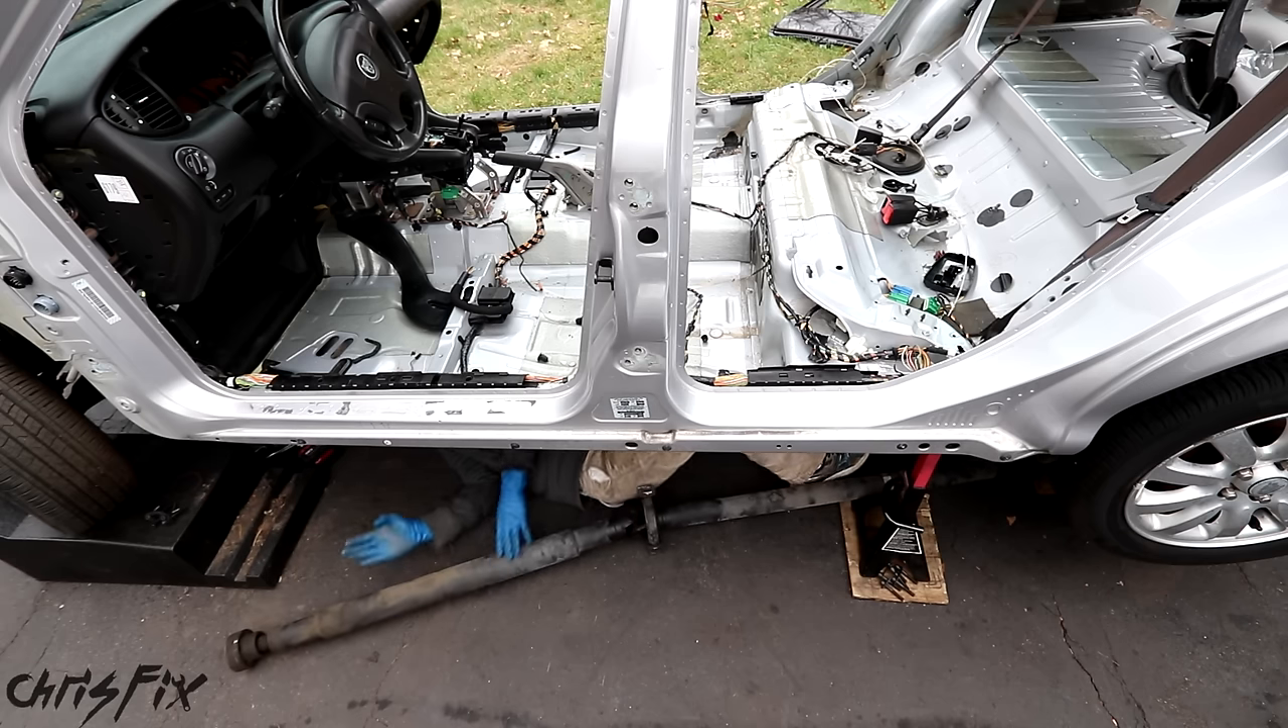Now the parts car has been stripped of almost everything.